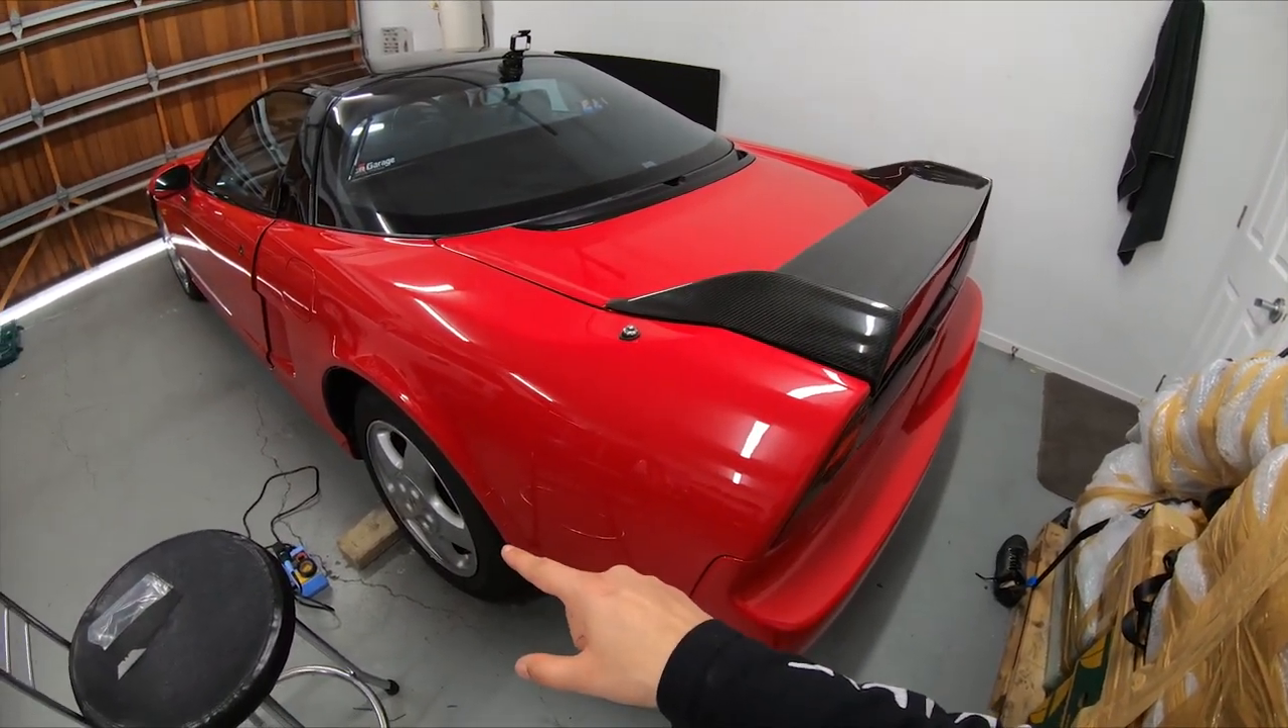There we go we have an installed wing.